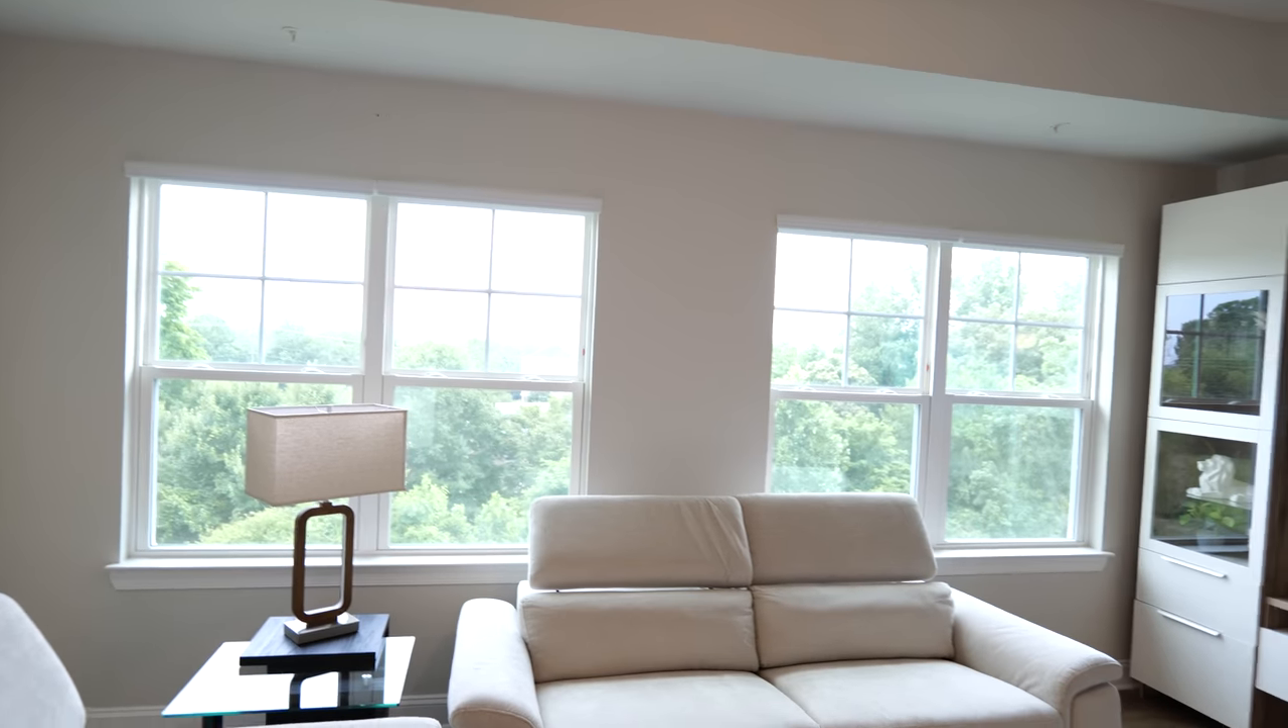We've got to put up some curtains because it's looking a bit bare at the moment.